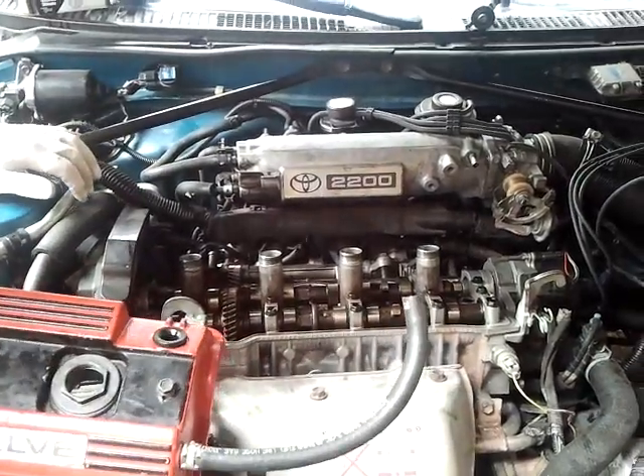Alright, and now that's how you get the valve cover off.